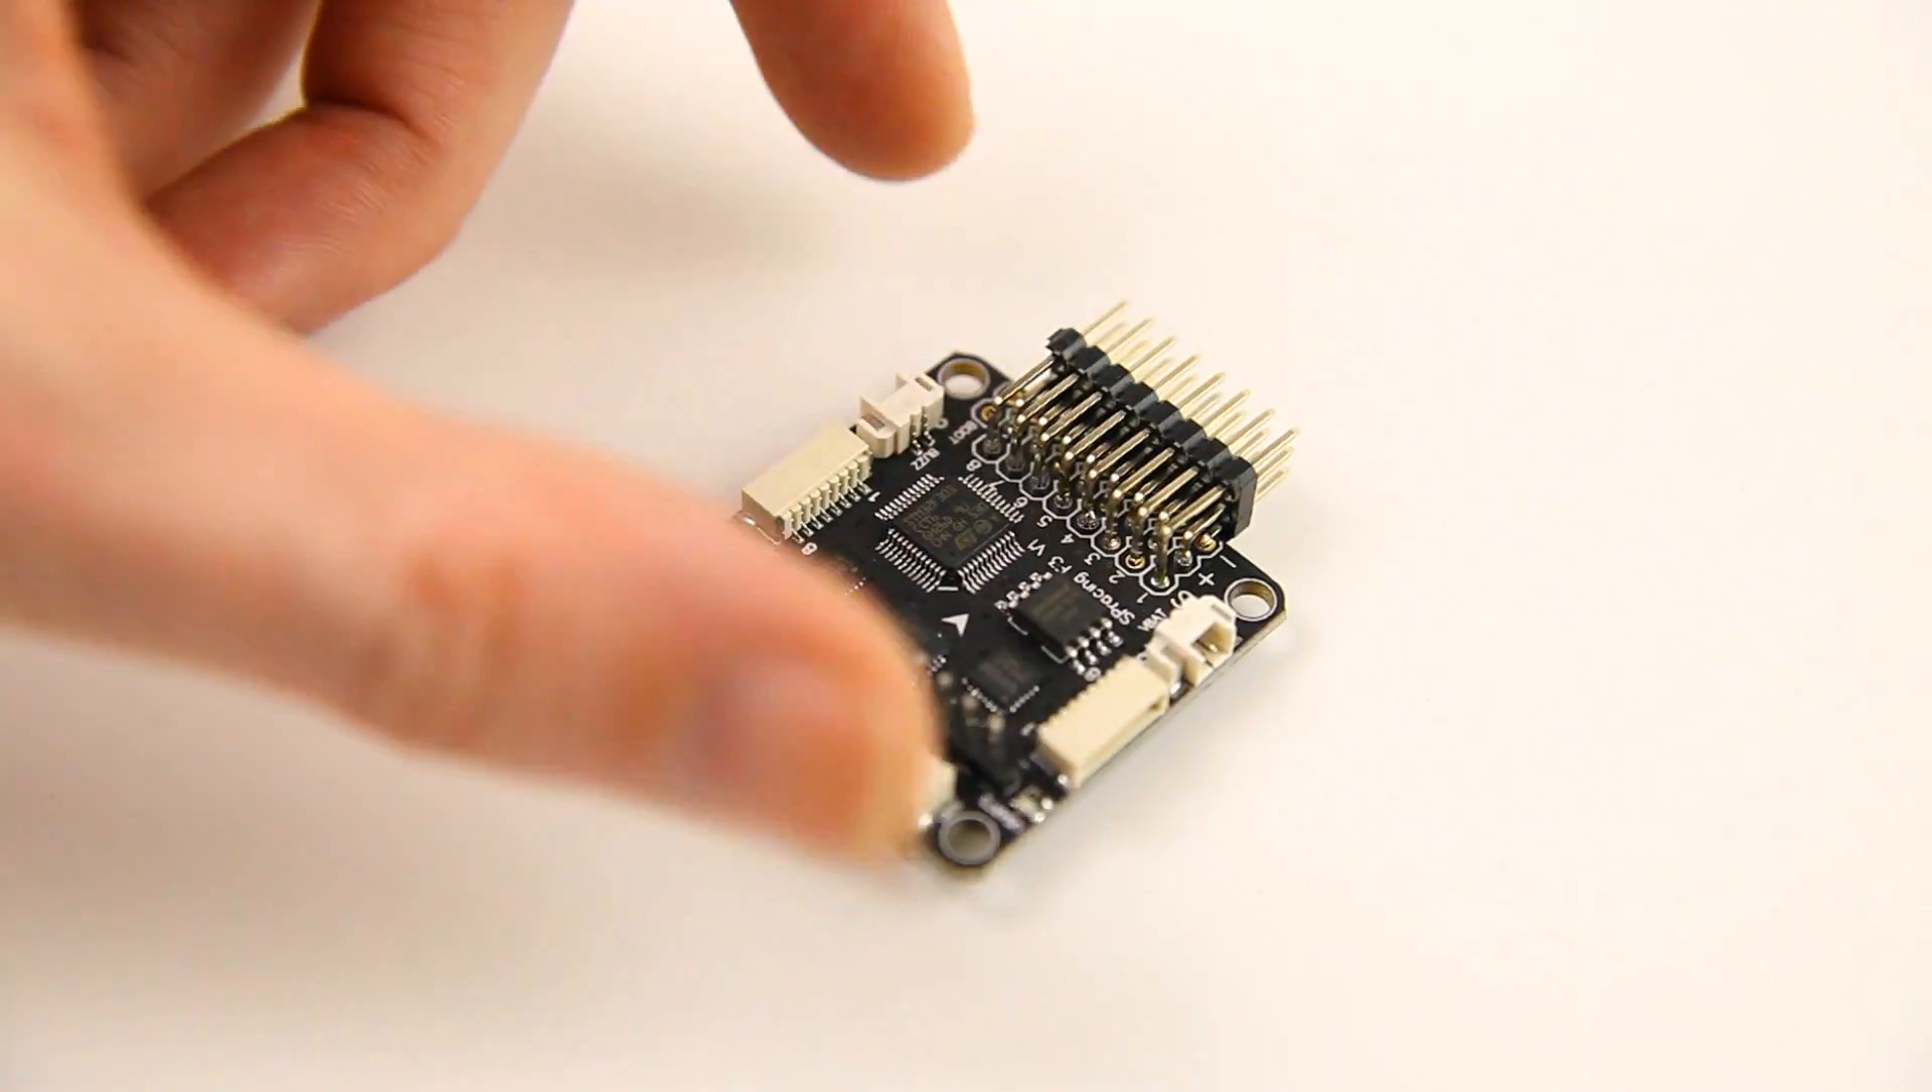Okay, as you can see the flight controller isn't mounted in my quadcopter yet.